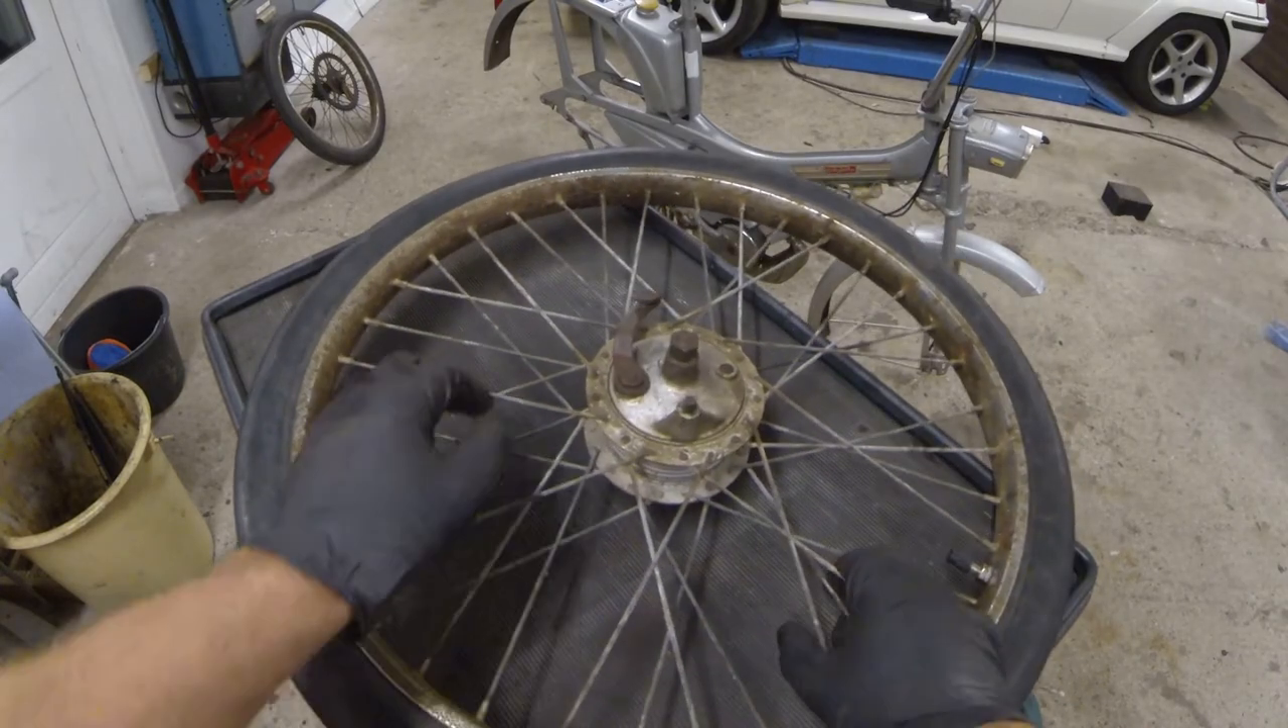So this is the front wheel, which is off the moped now.